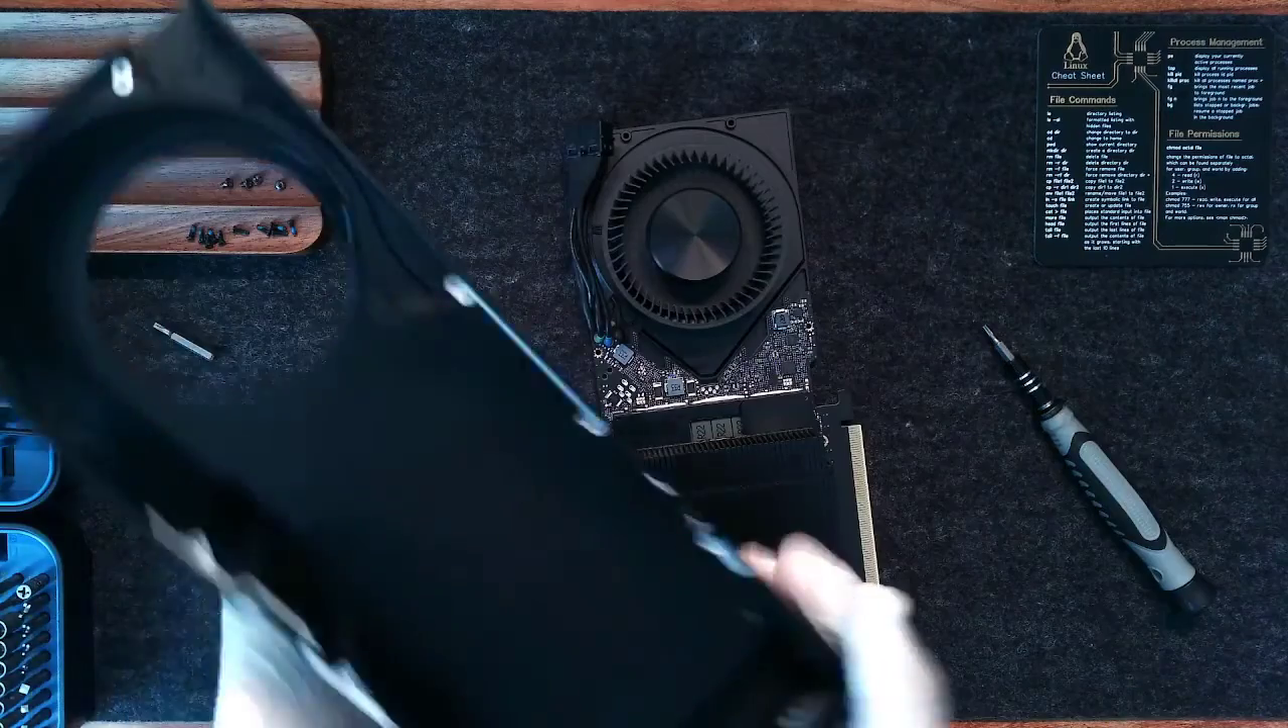And now we have the shroud off.